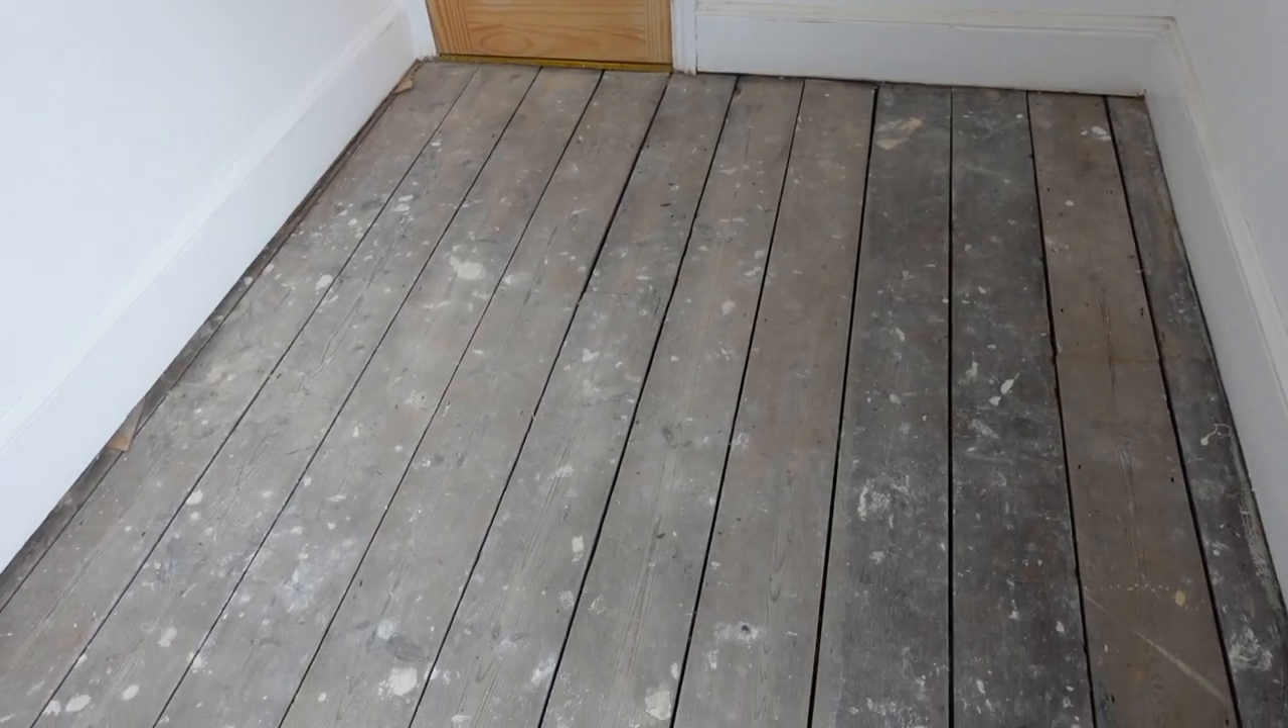The only problem is there's quite big gaps in the floorboards.